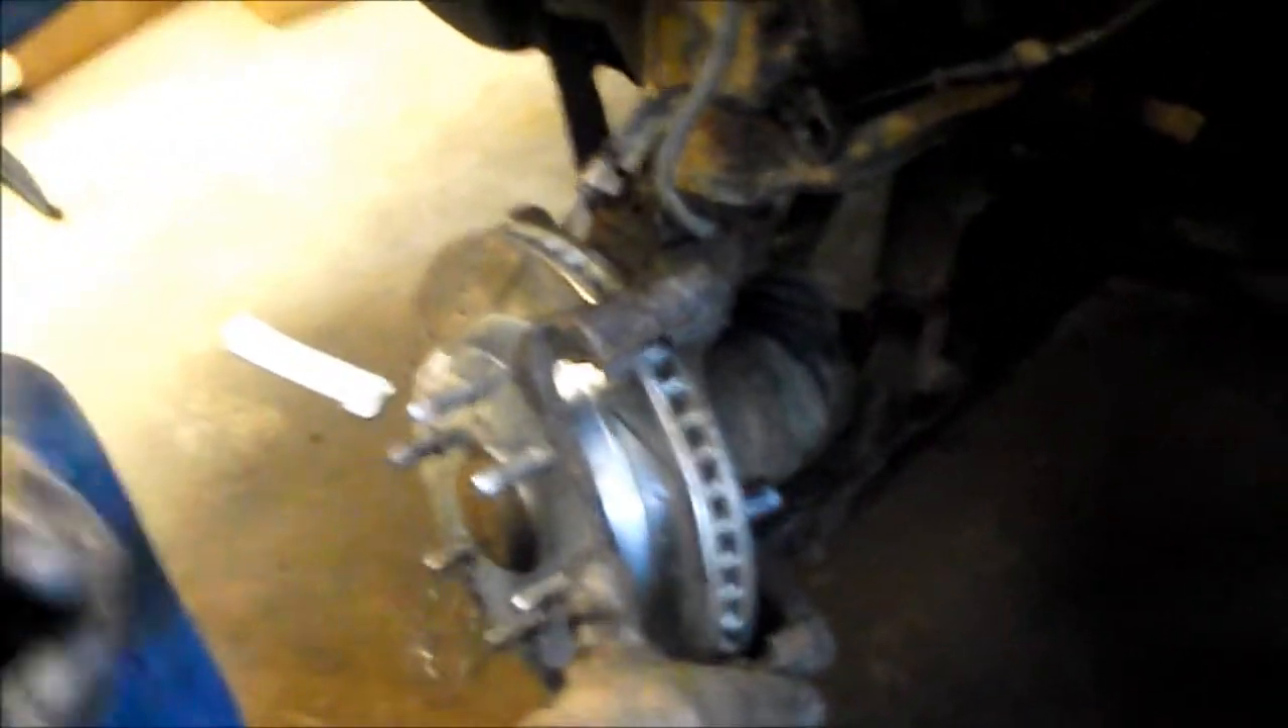Took the six lug nuts off of the wheels and got the wheel out of the way.